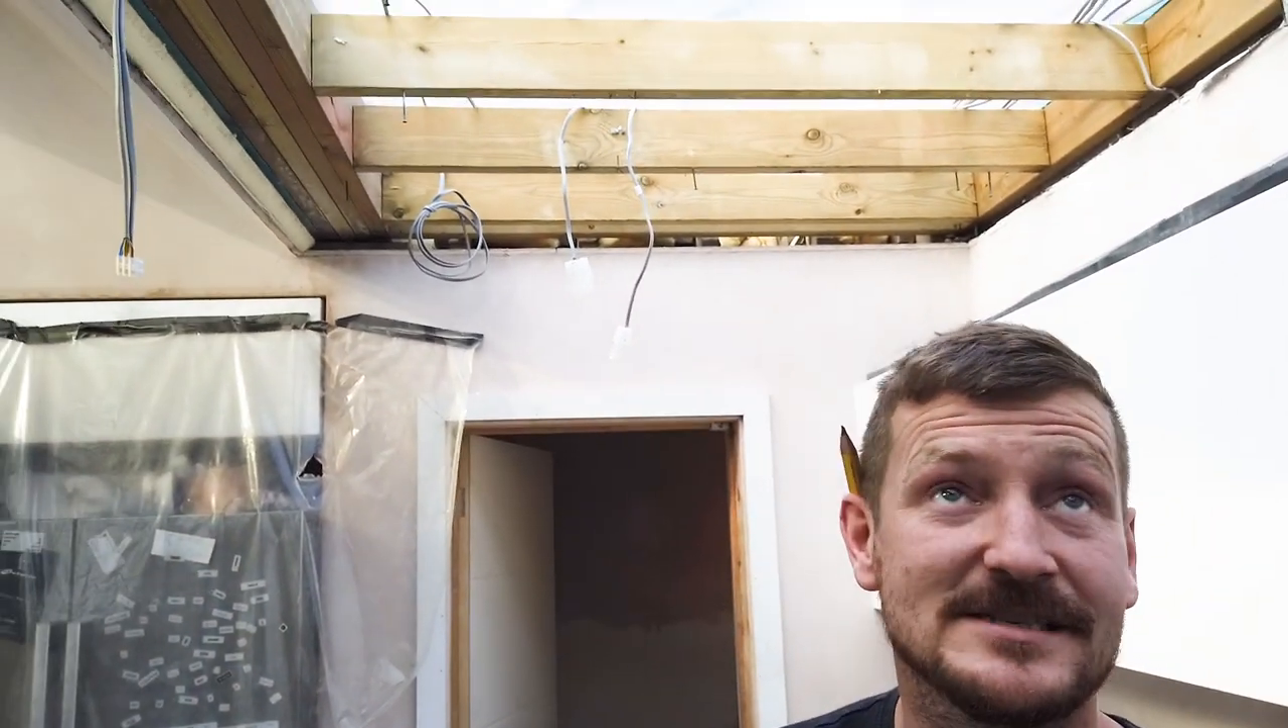We've had the electrician in to disconnect a few of the lights and he's still got a little bit more work to do.